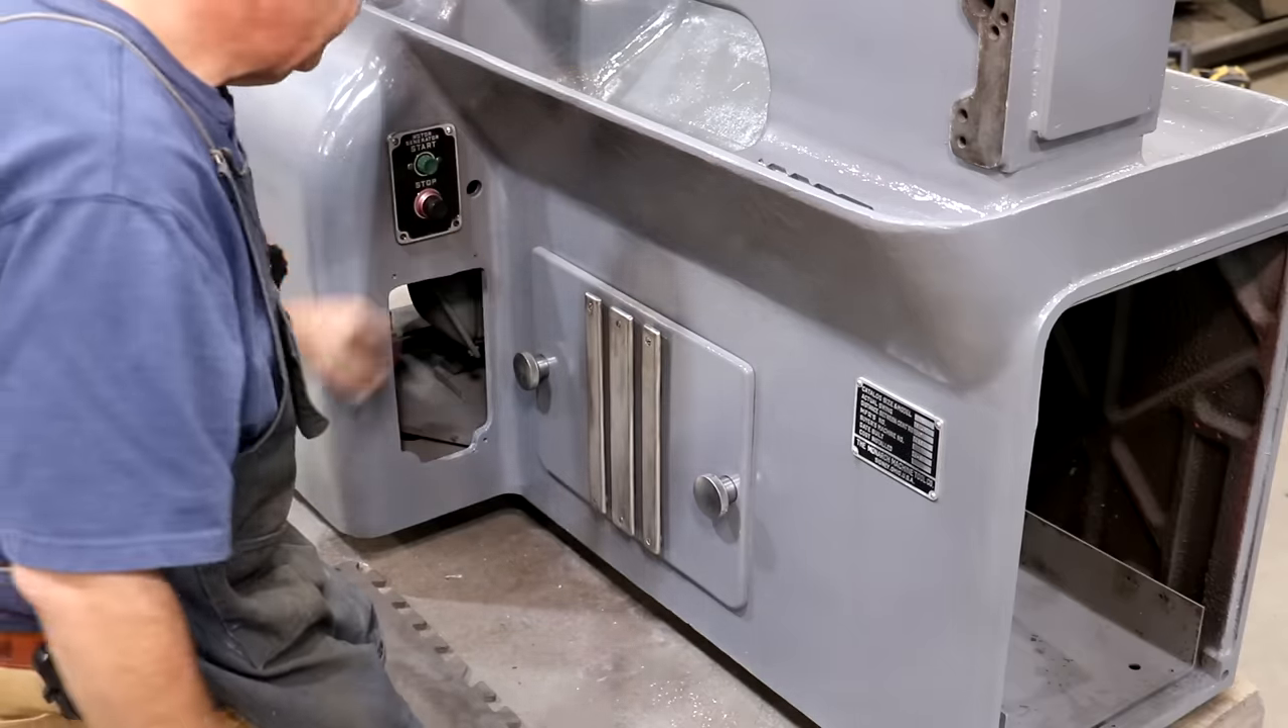And we just turn these cam locks. And our door is installed.